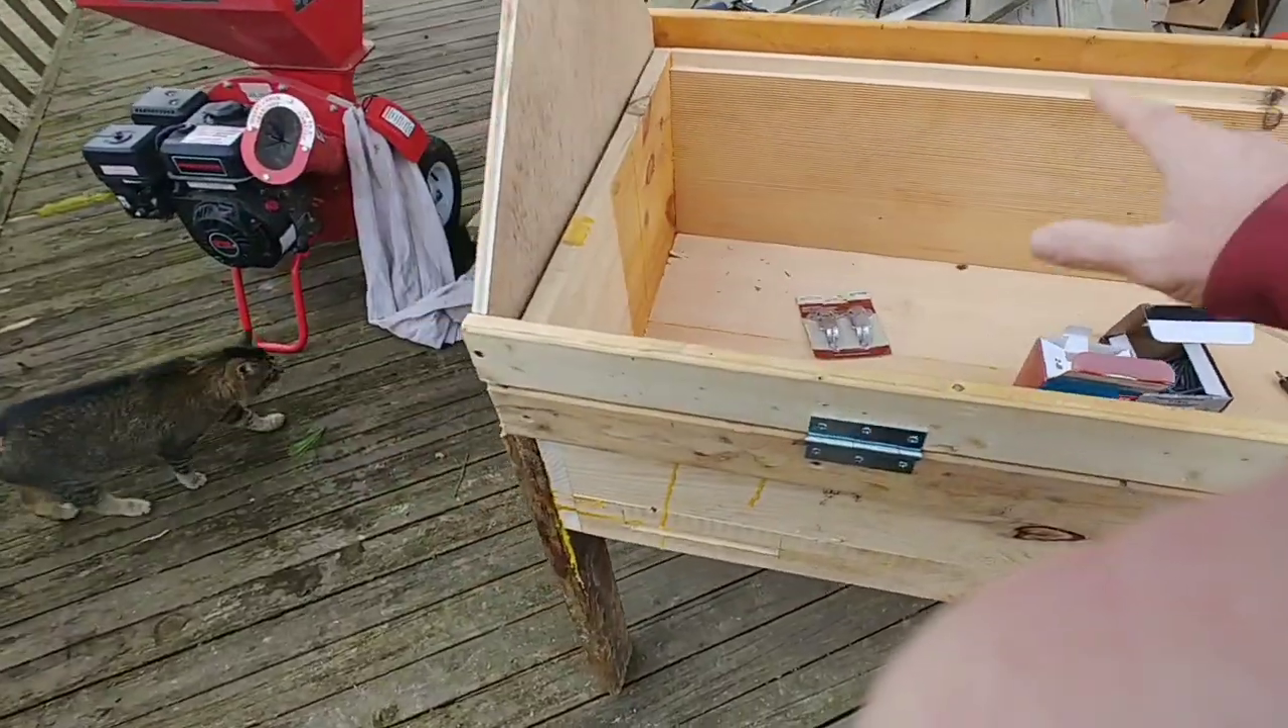I've already got the hinge installed so everything works perfectly the hinges are on the front where your entrance is at.